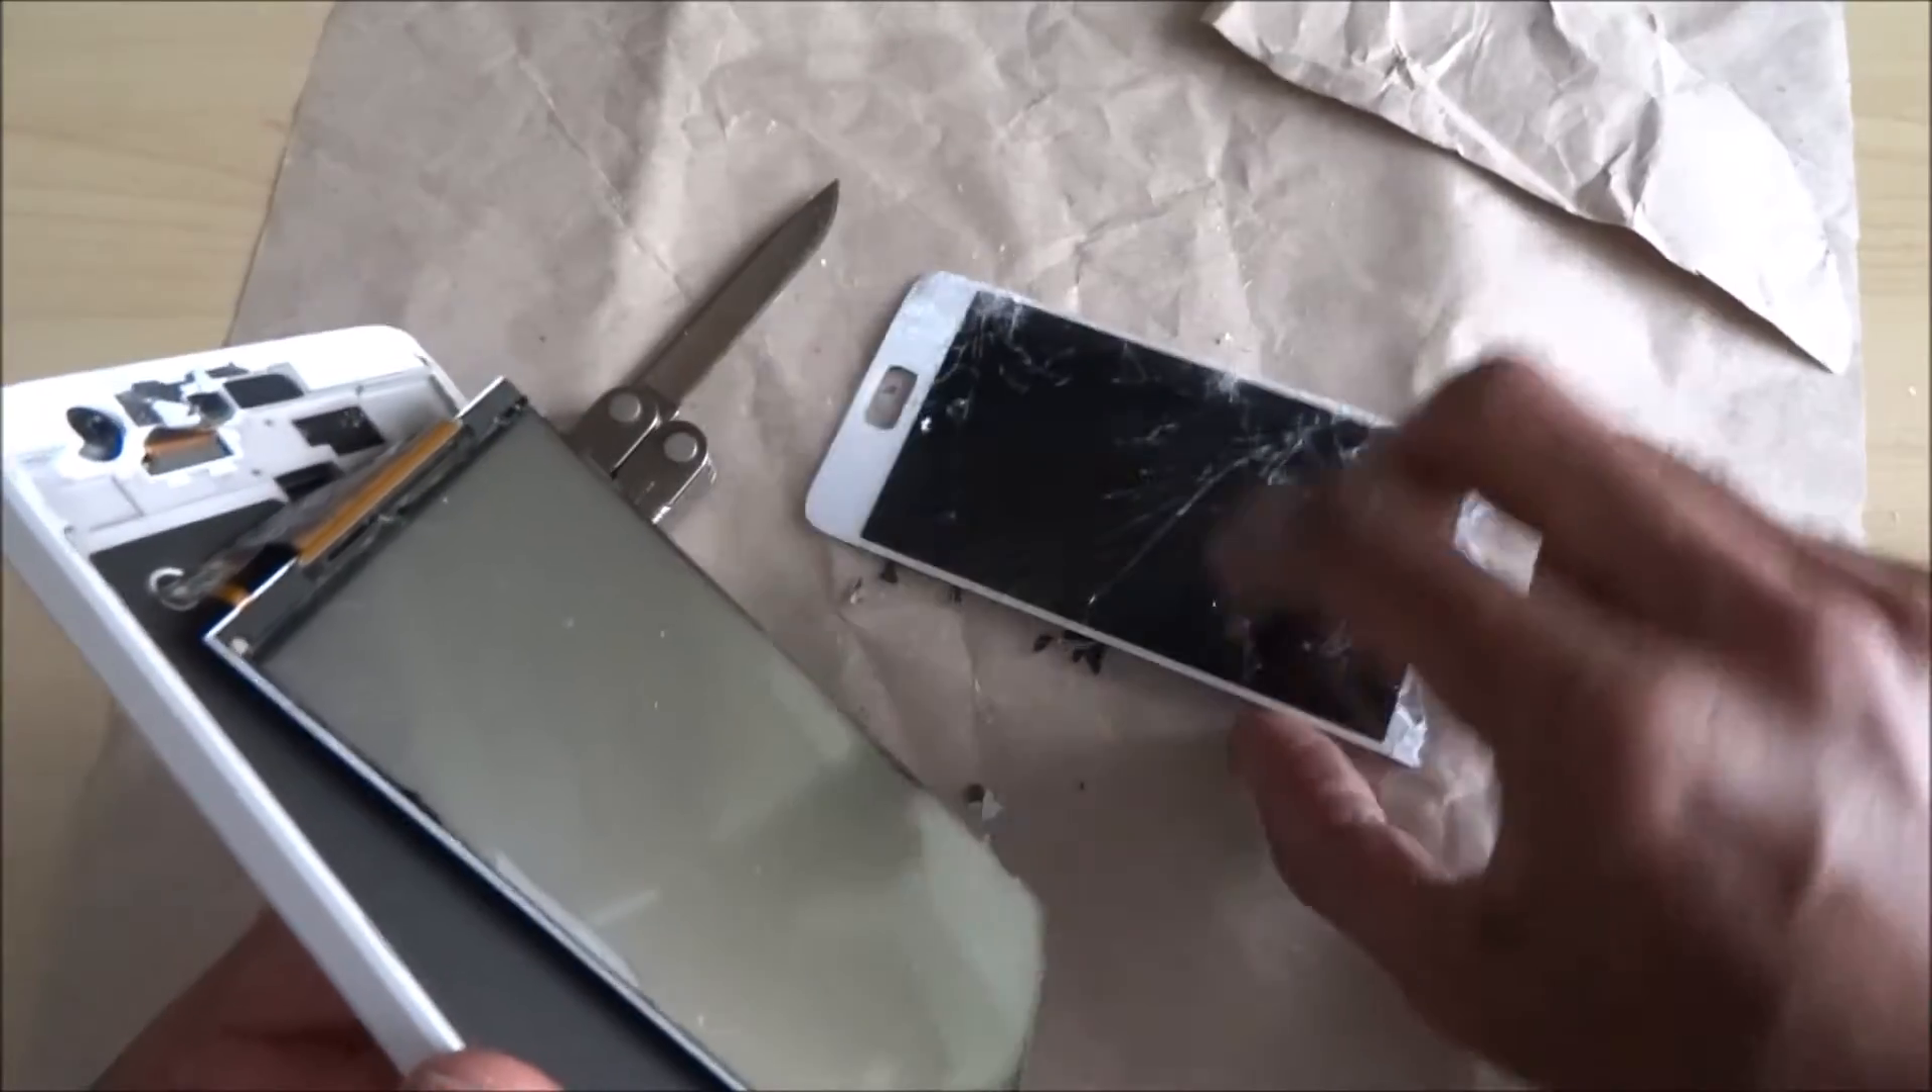Okay so I've managed to get the actual glass panel off so it looks like I'll have to do a complete screen replacement on there.